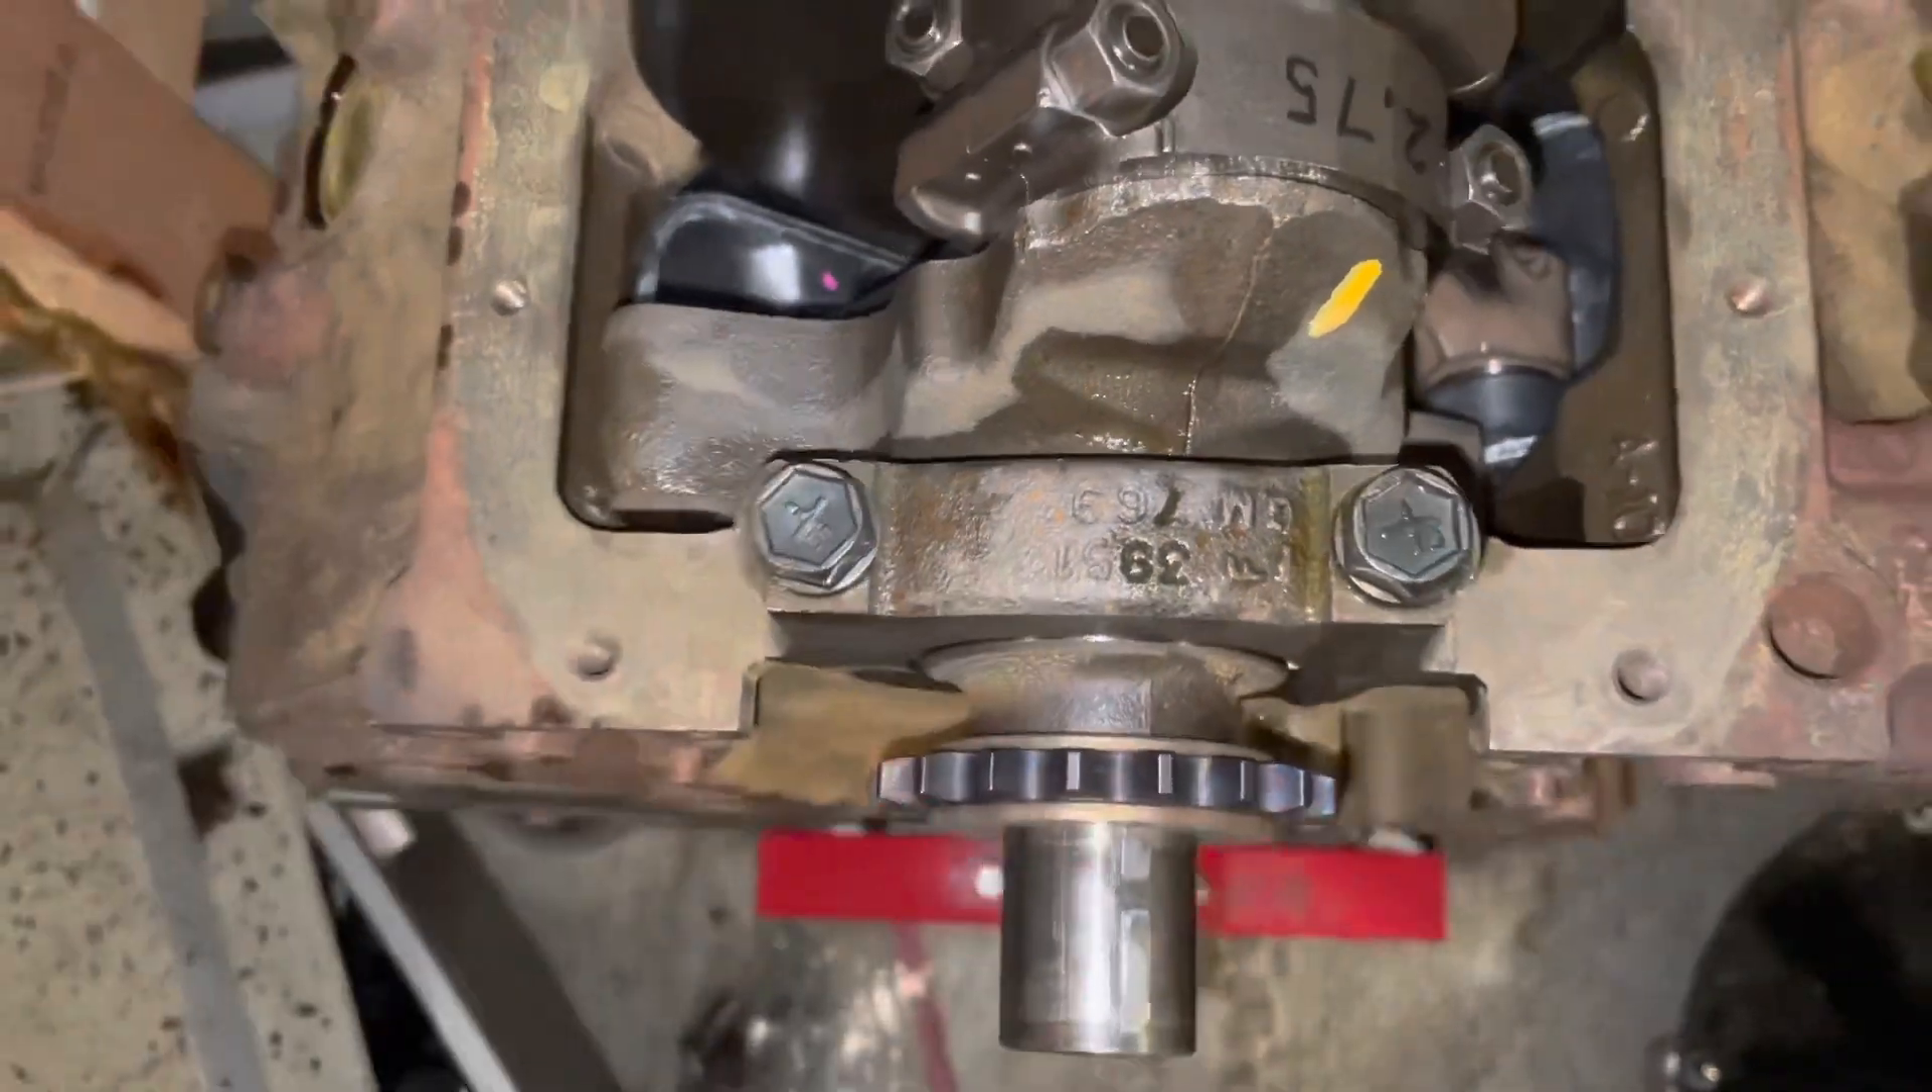So through uh some swapping and switching out of some spacers I was able to pull it or pull the new gear onto the crank.